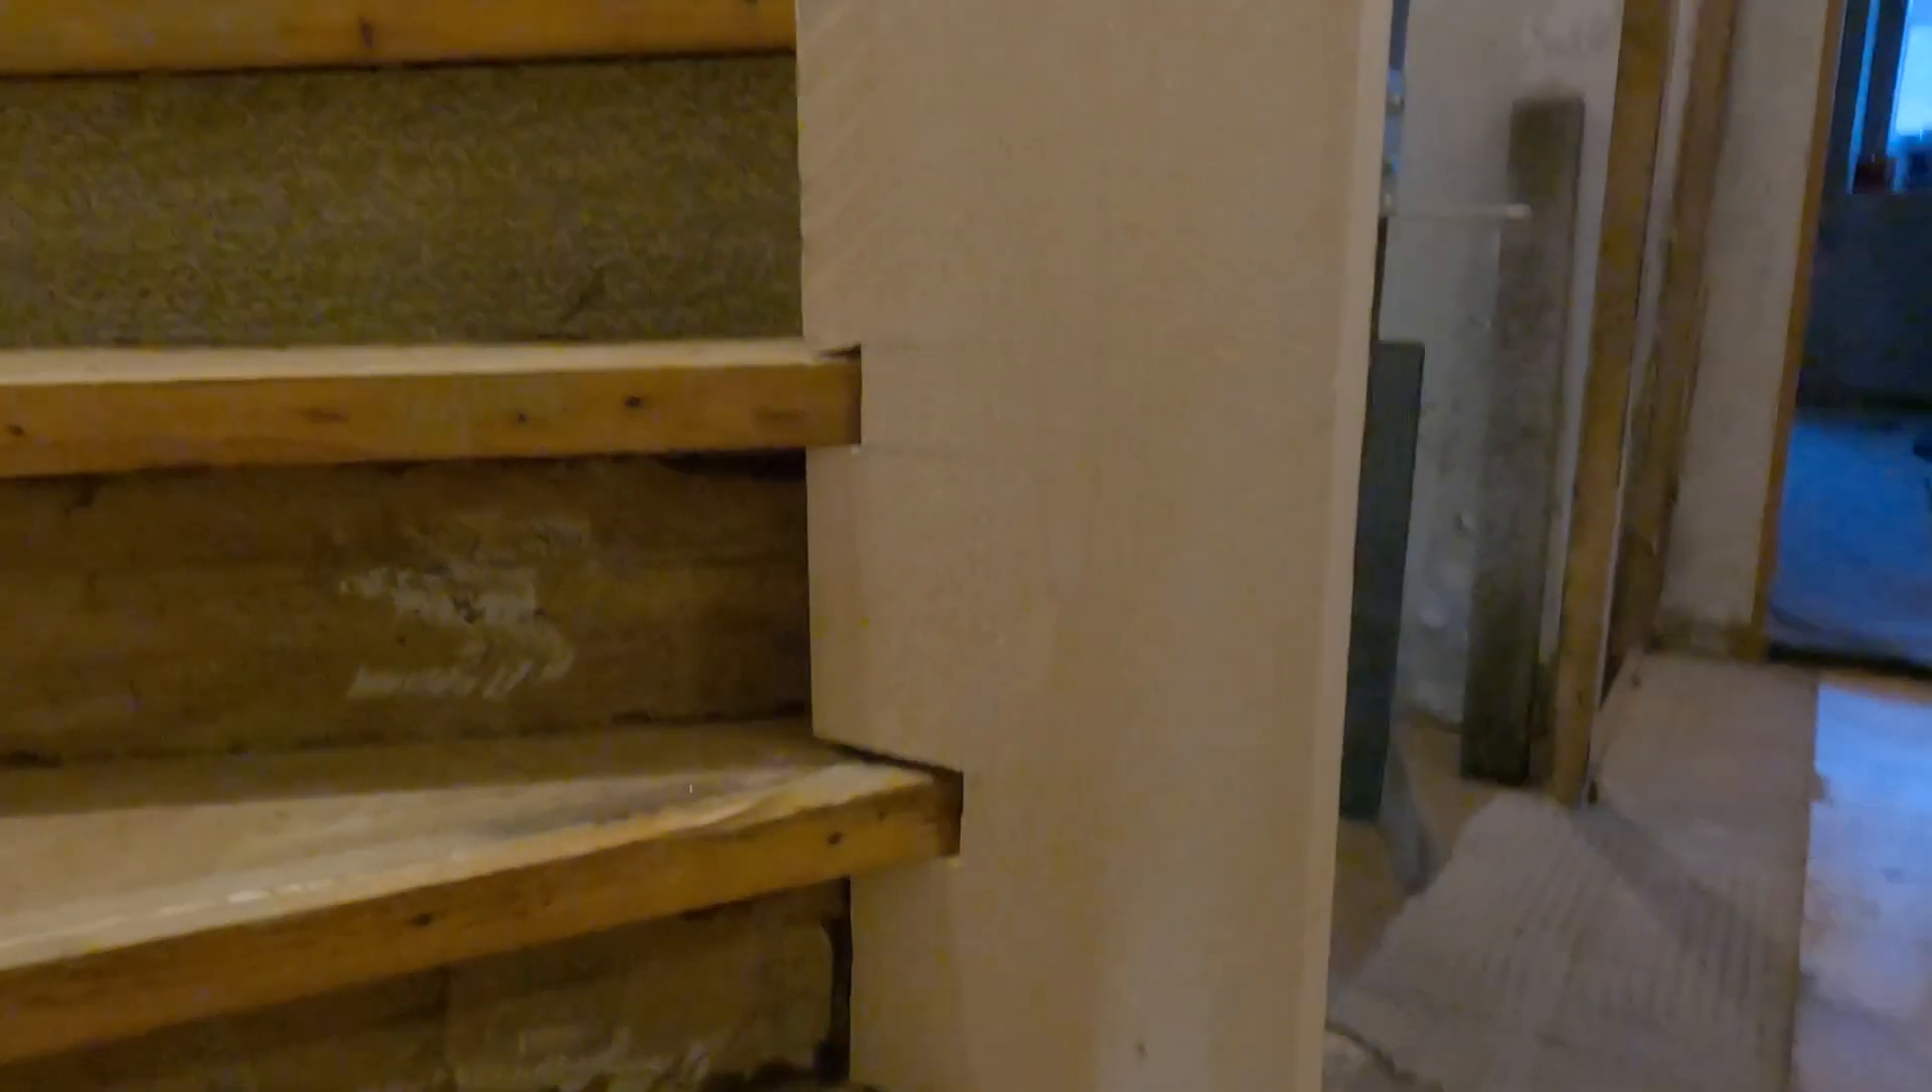Right now, I have roughly fit the new stair post here into the stair treads.